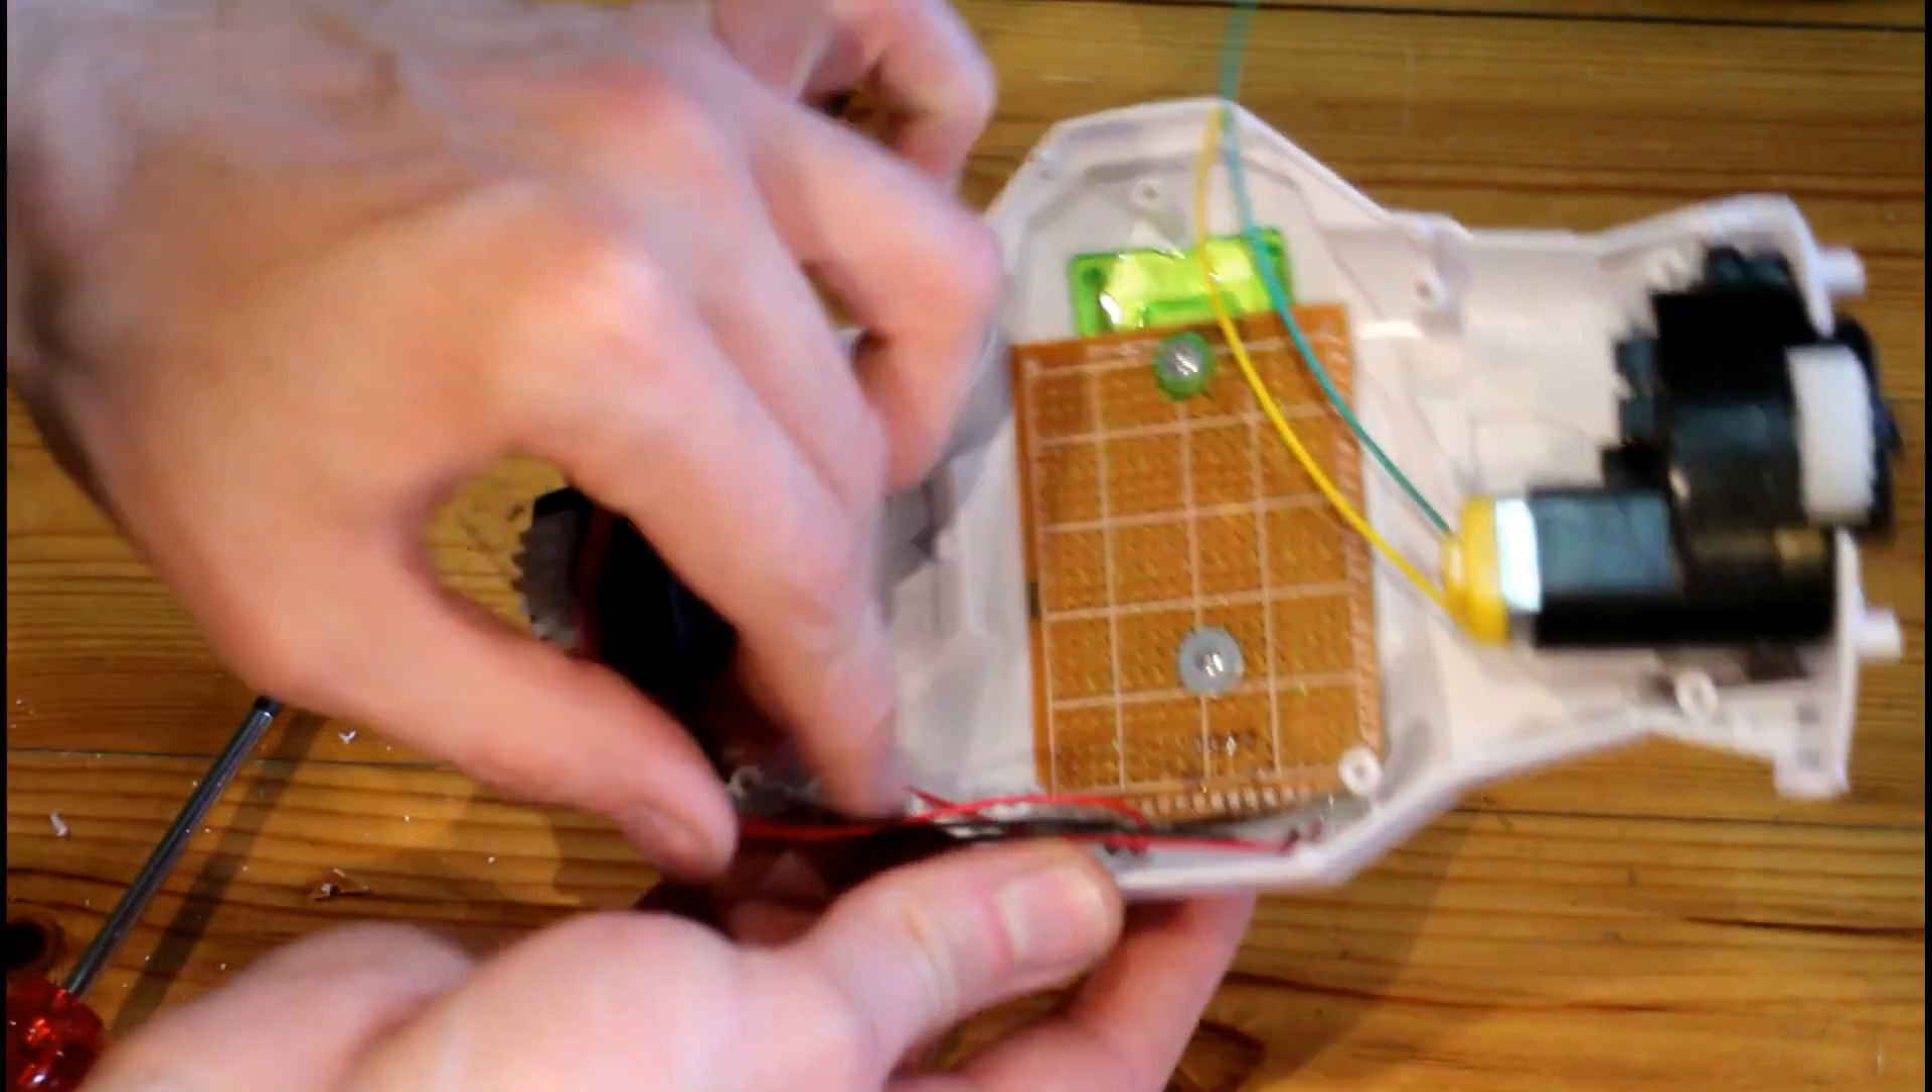So there's our PCB screwed in place.